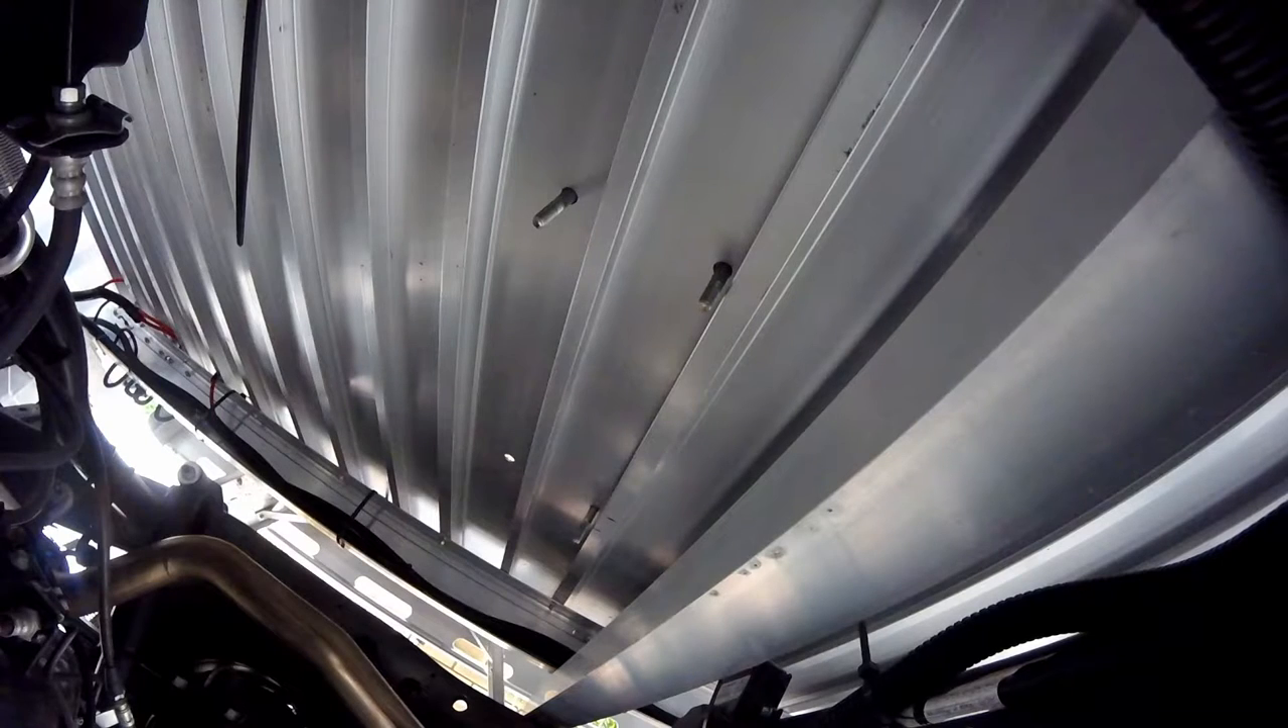With the holes already drilled in the floor of the tray back, the mounting bracket studs are pushed through from the top.